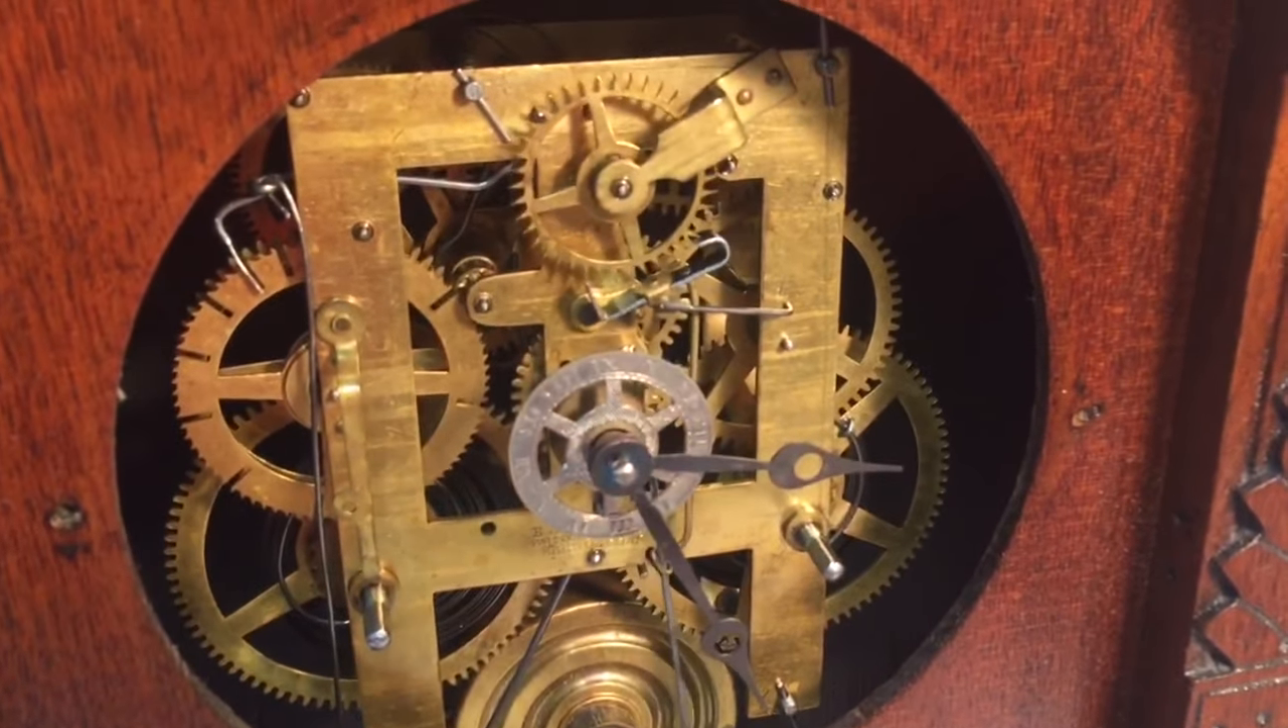I'm gonna leave the dial off for a couple of days while I determine if I'm happy with the beat and we'll put it back together.